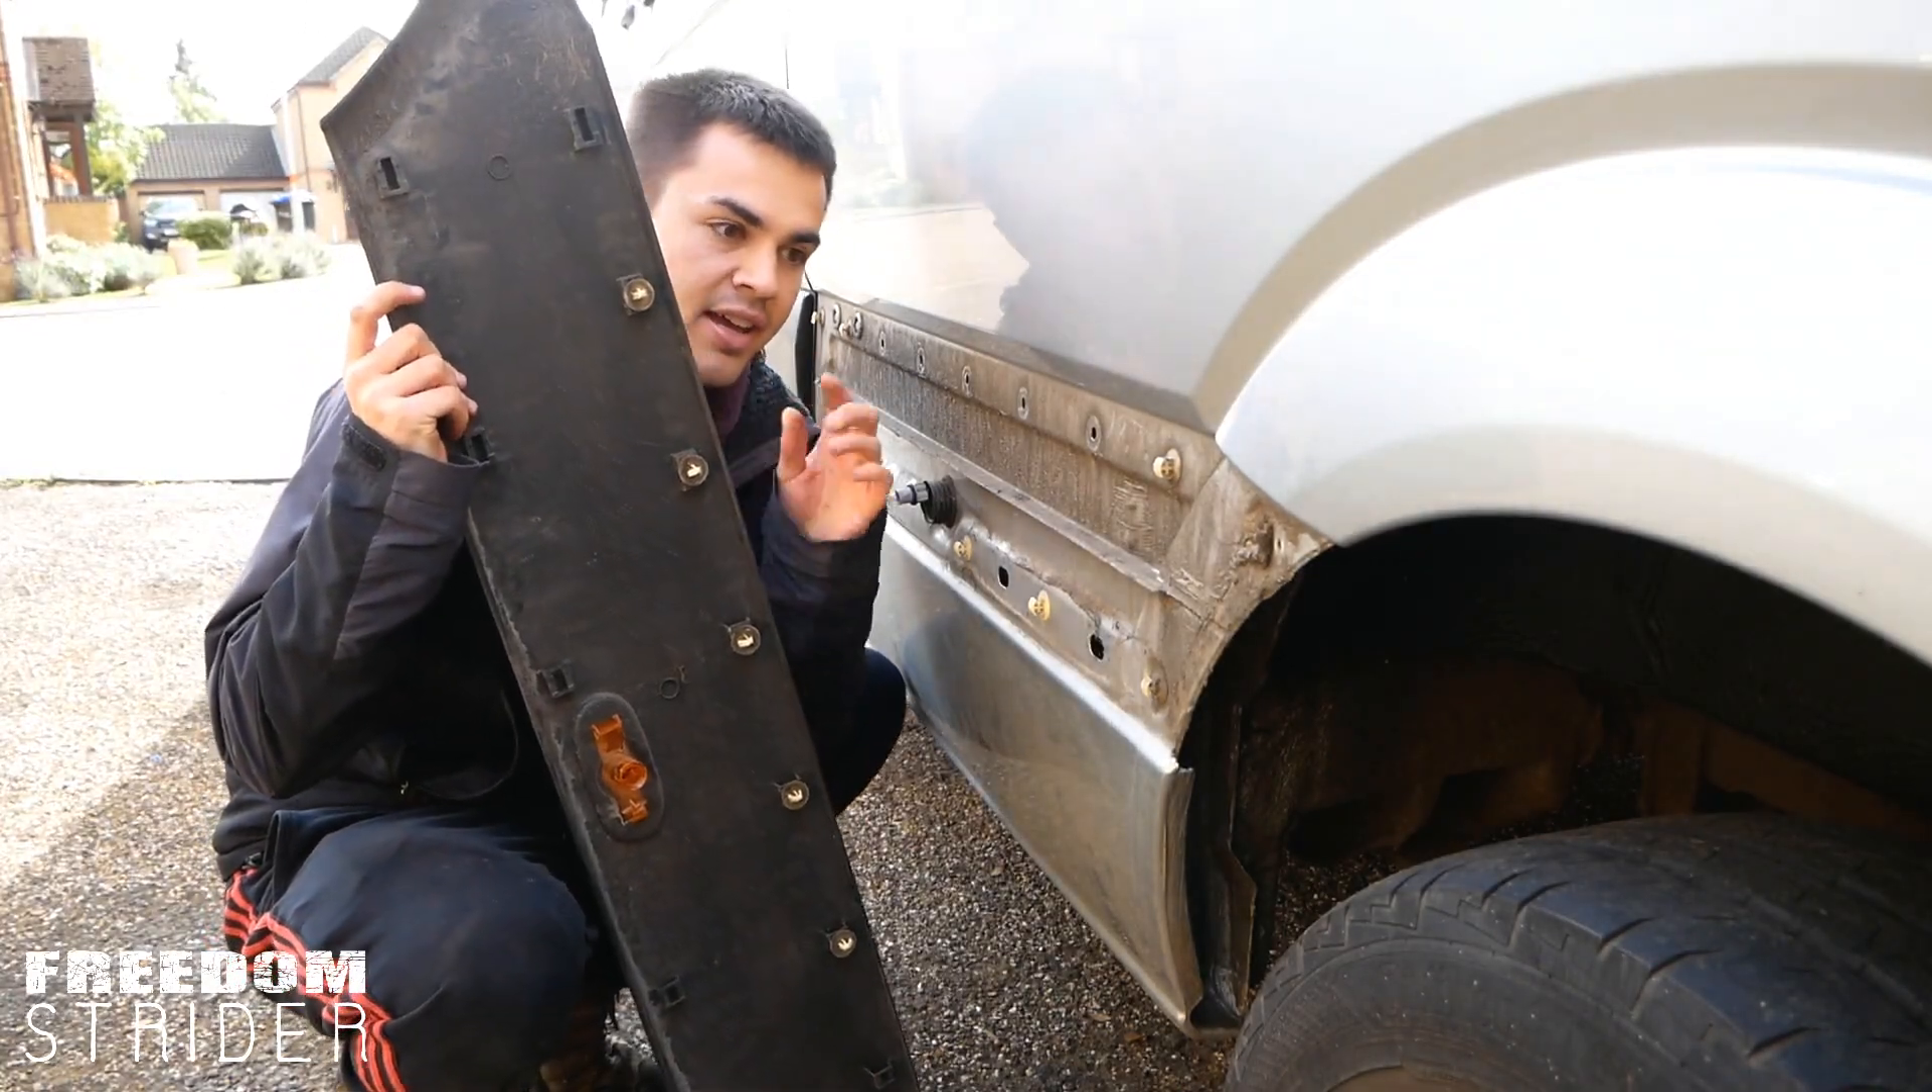Now as you can see some of these plastic clips have stayed in the van. Some of them have popped right out and are actually resting on the plastic here.